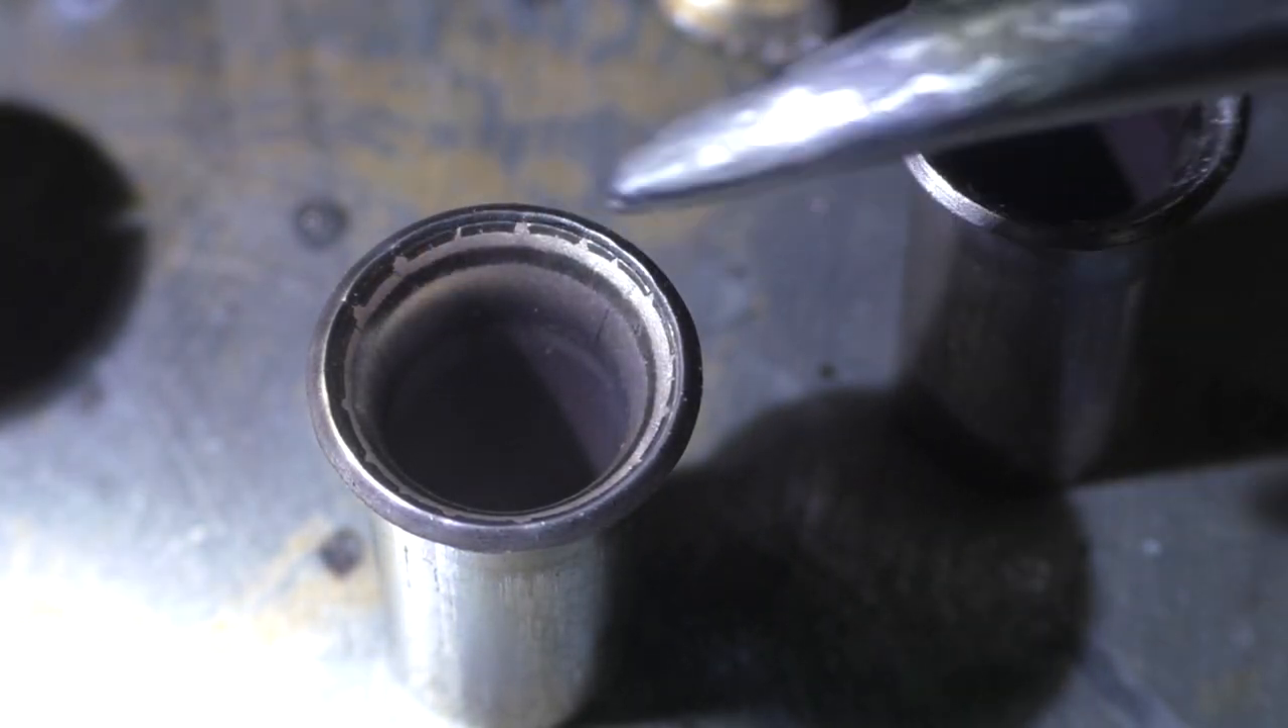That is the burr that's just been folded back and pressed into the flare and that's not going to be a good seat right there.